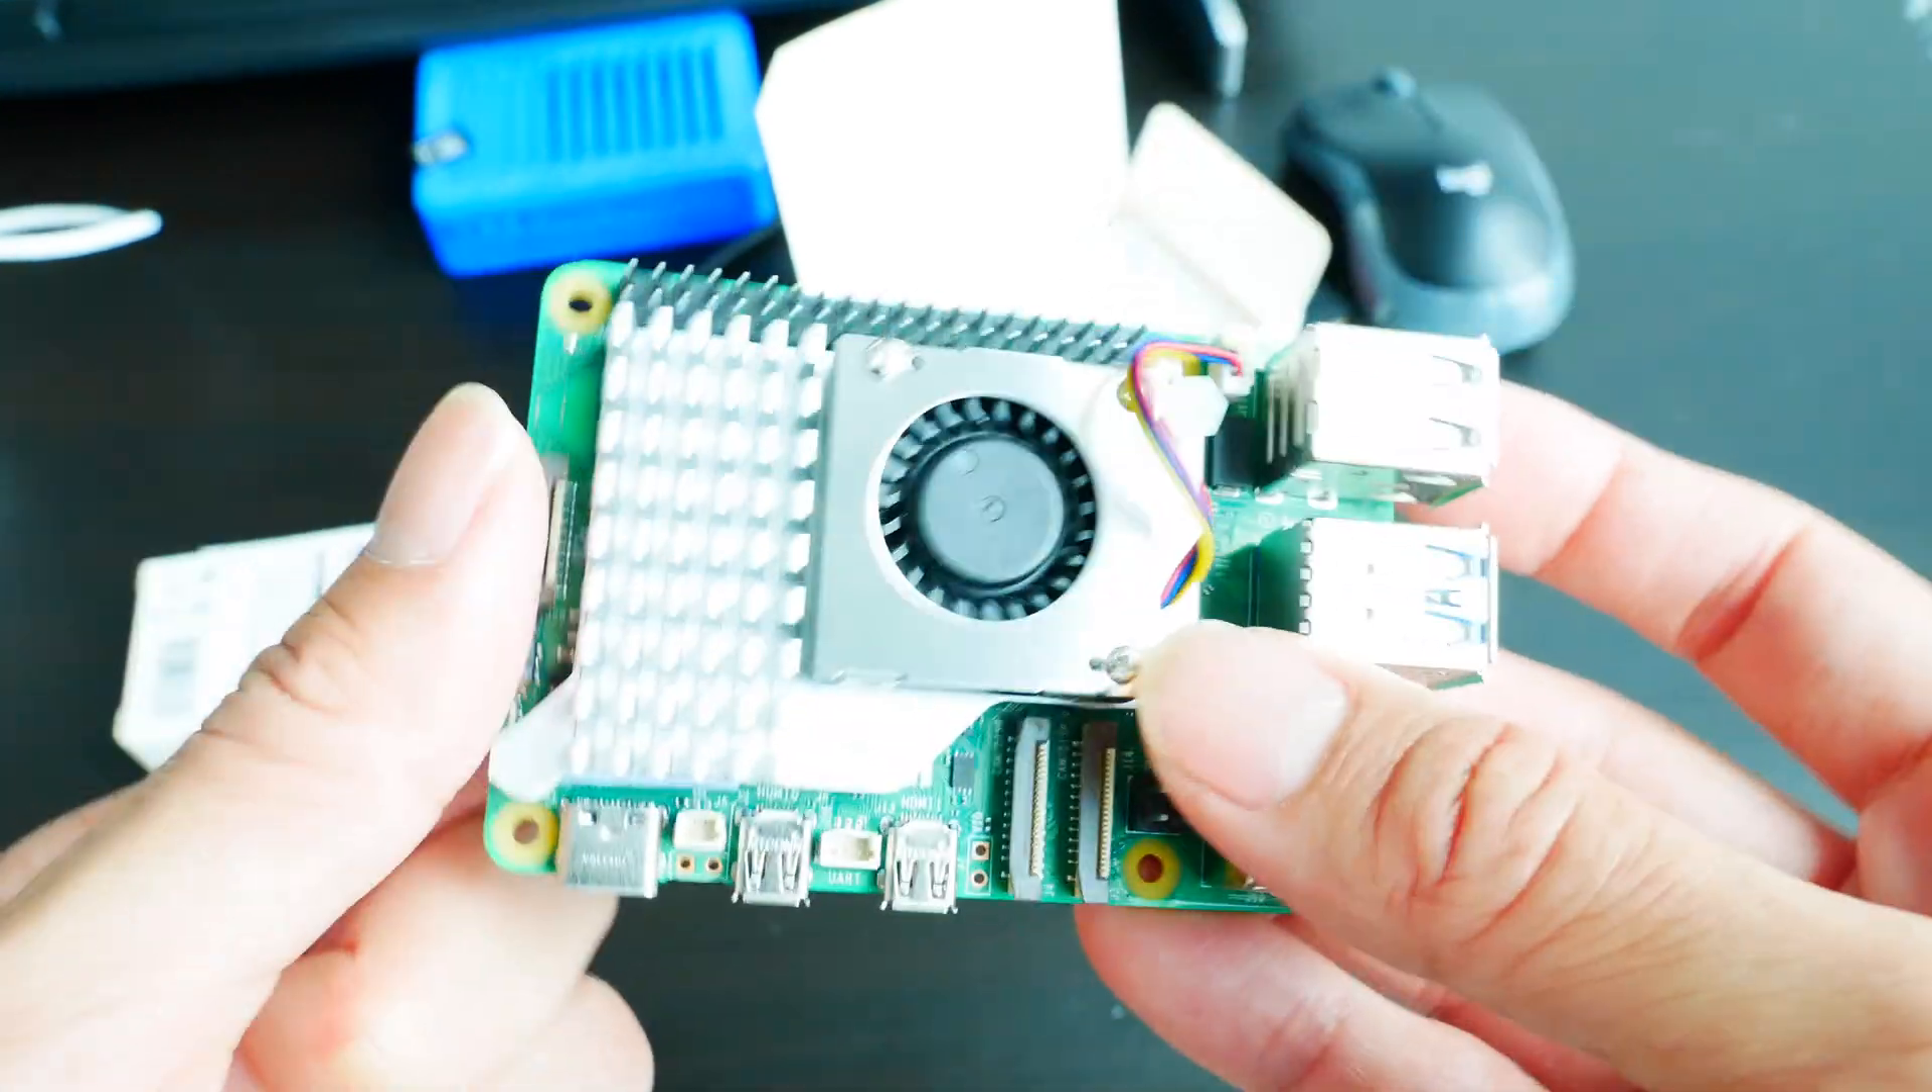And so now i've attached my raspberry pi cooler to my raspberry pi.